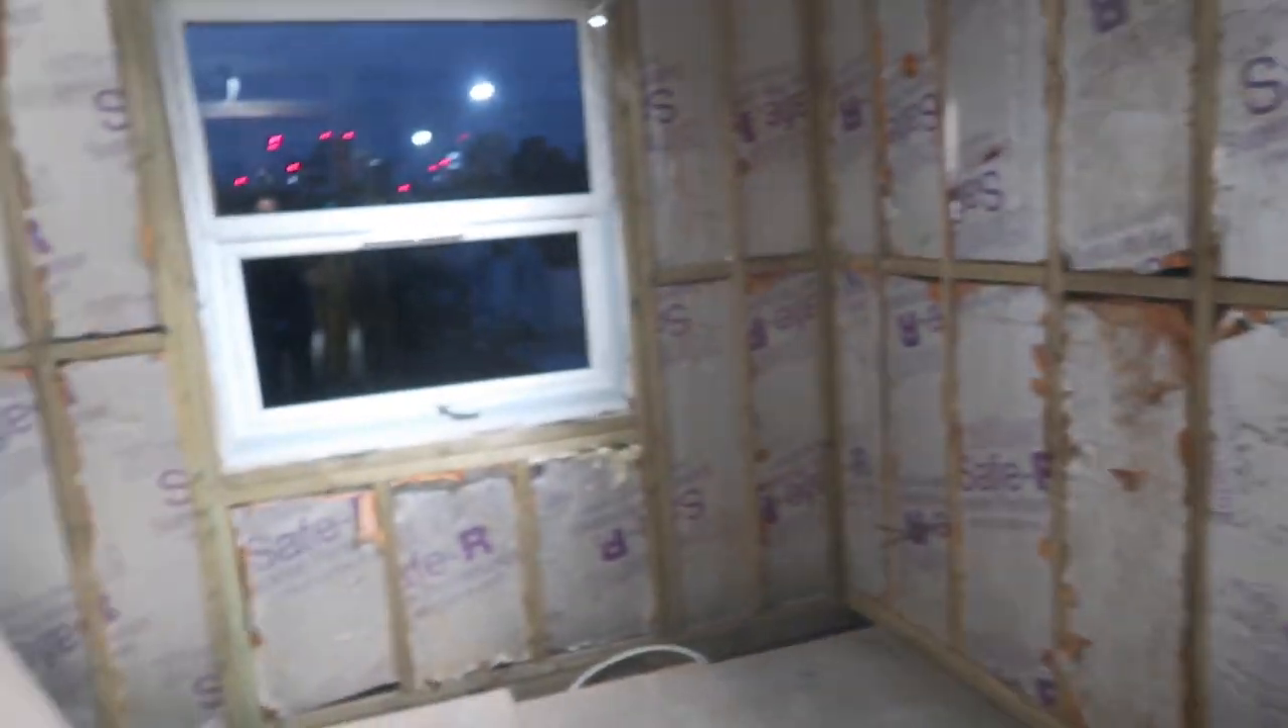And yeah we are very close just got to obviously plasterboard this side and the side to make this stud wall finito and that's it.